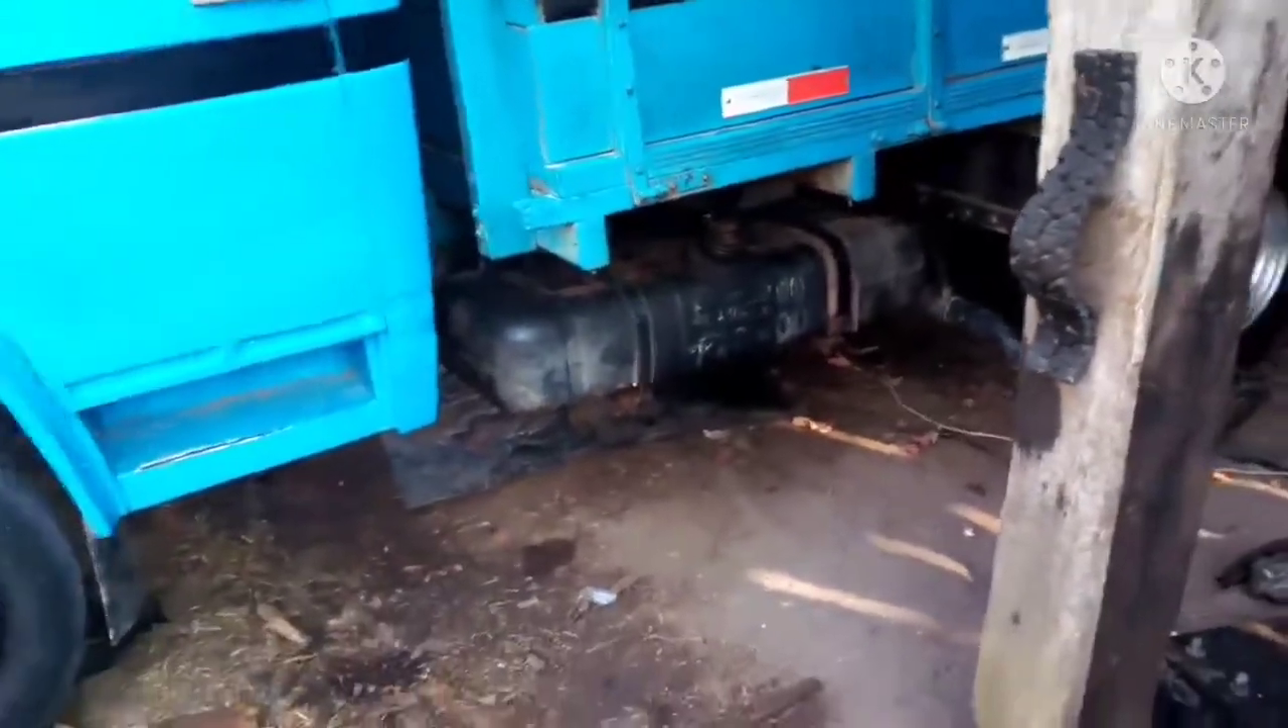Nós já colocamos o tanque no lugar Olha como é que ficou.